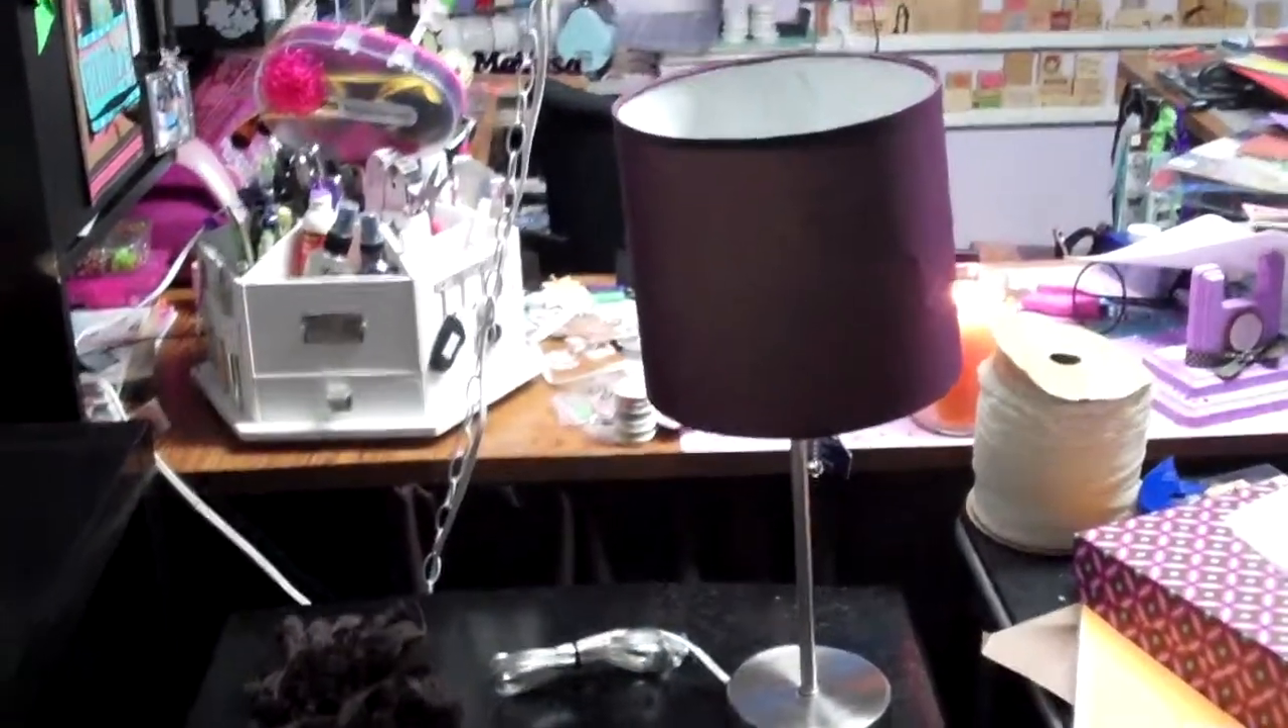I got this lamp which it's a little crooked right now cuz I don't have the shade sitting on it correctly.